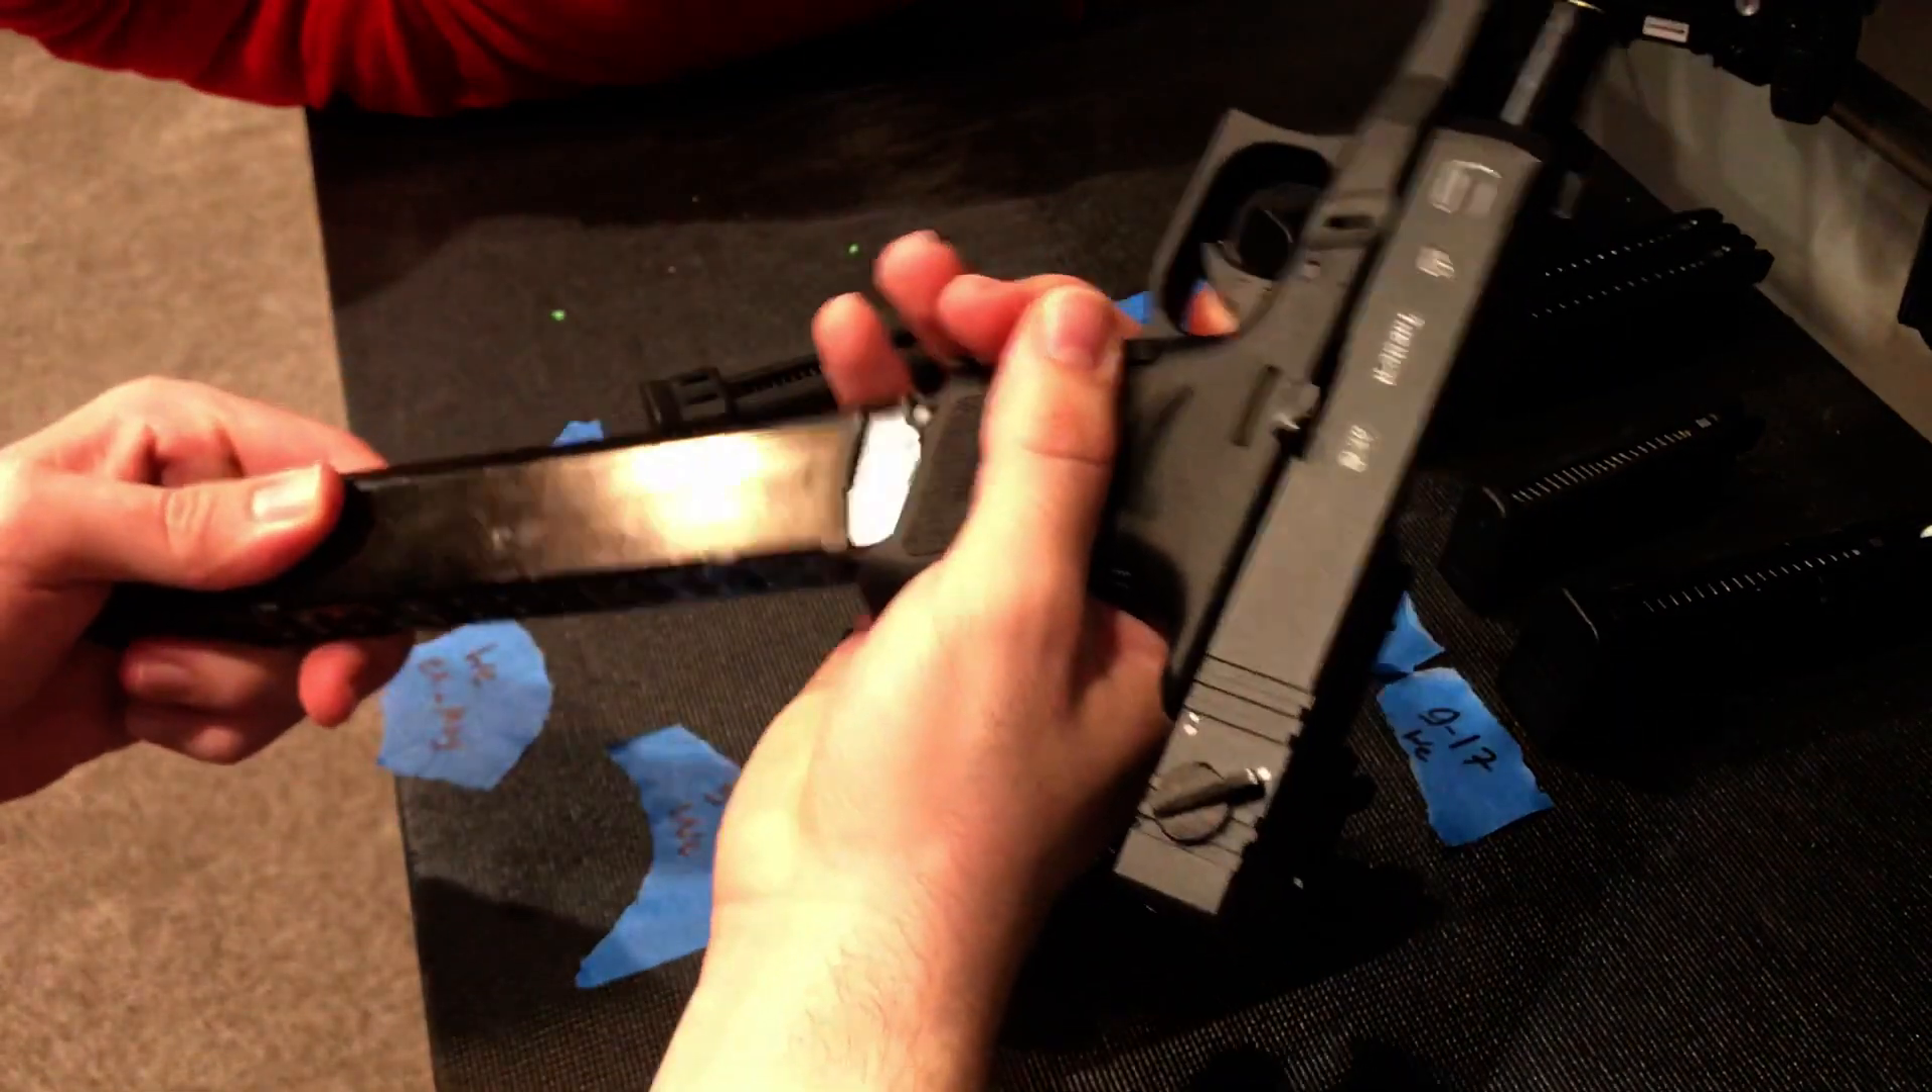As odd as this is going to look, now you get extreme overhang with probably, I don't even know, that's like six inches of overhang from the bottom of the magazine, or the bottom of the pistol.